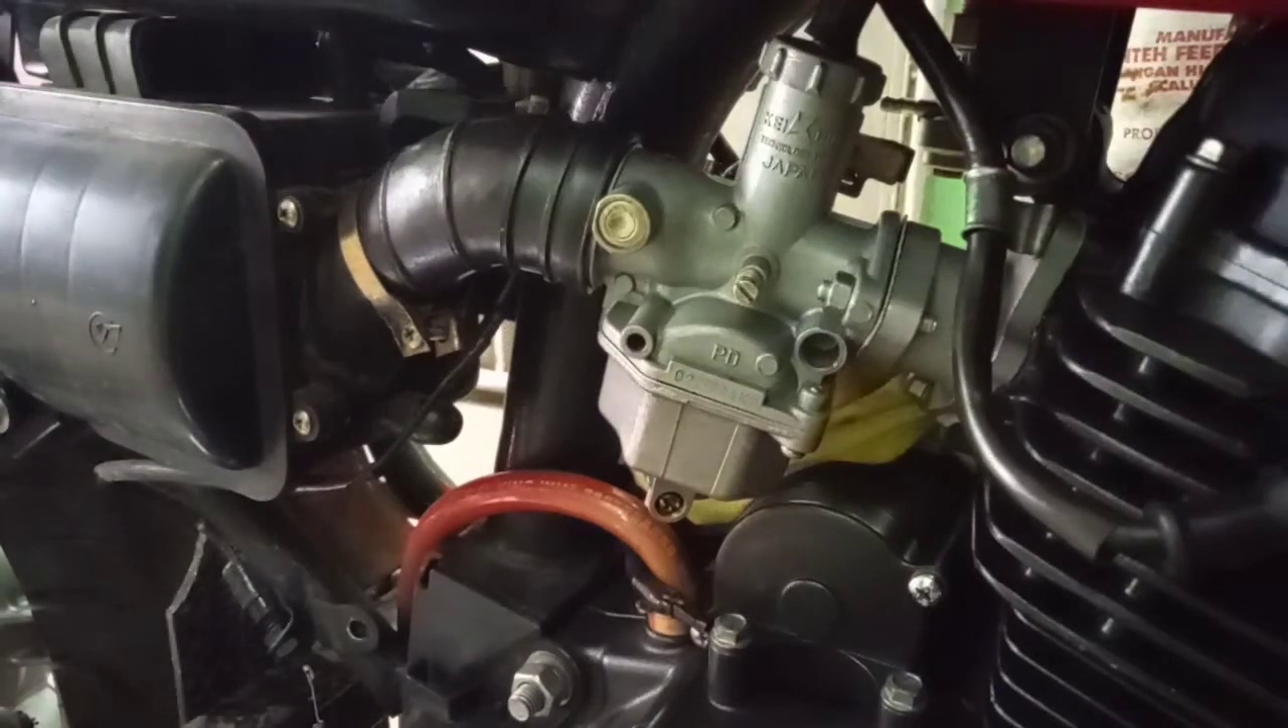So naikabit ko na siya yung carb.